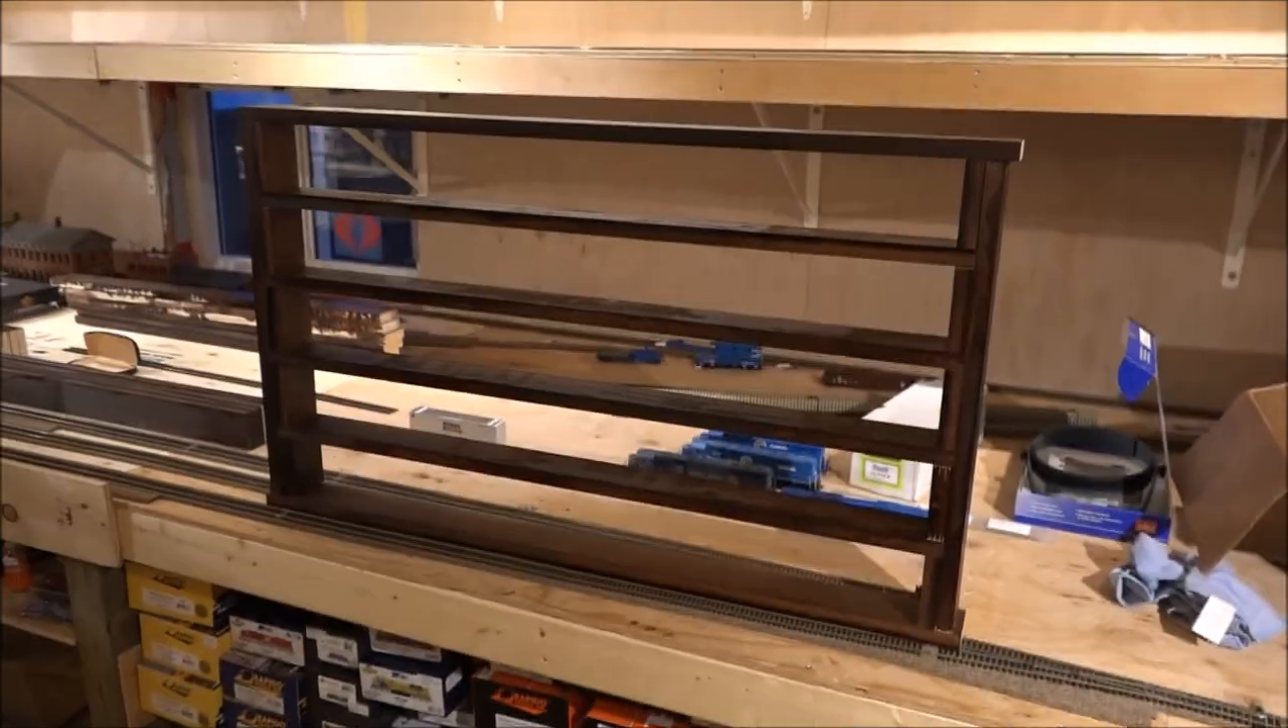There it is my shelf unit just need a few more screws in it and a back.